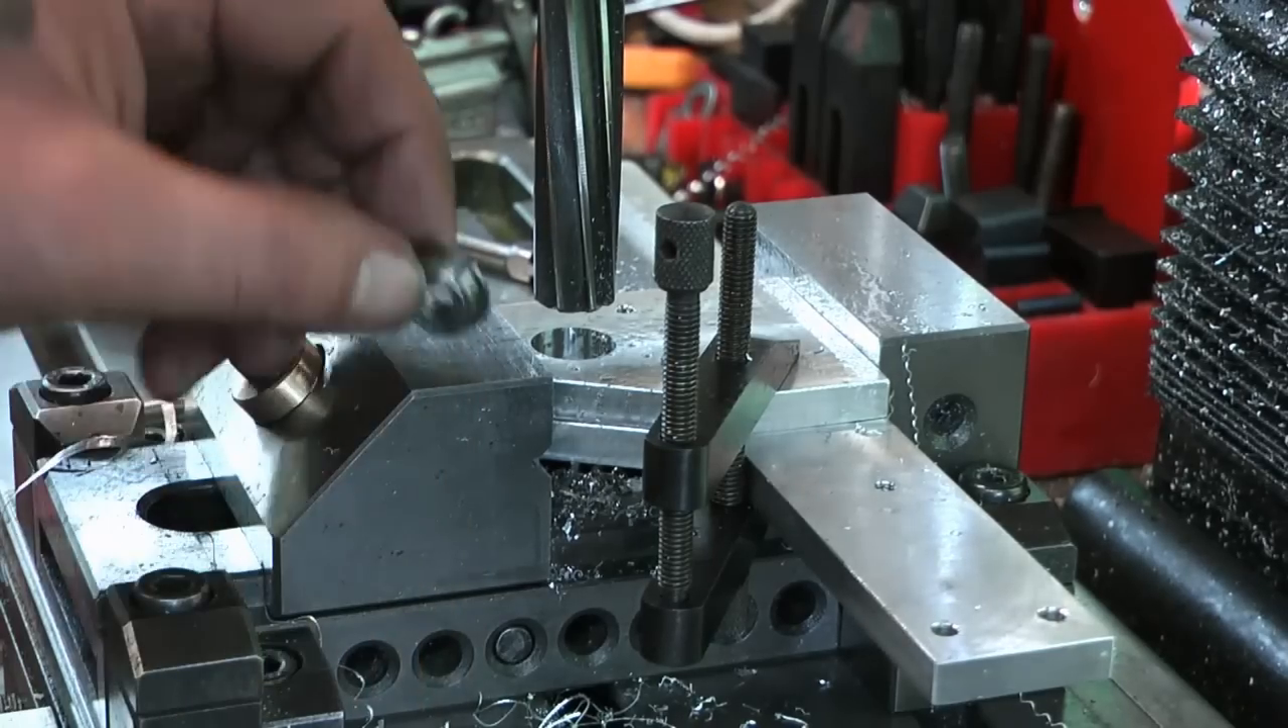Now, this plate on the top, I've just put a toolmaker's clamp on just to make sure that they're solidly locked together as I'm holding them both in the vise.